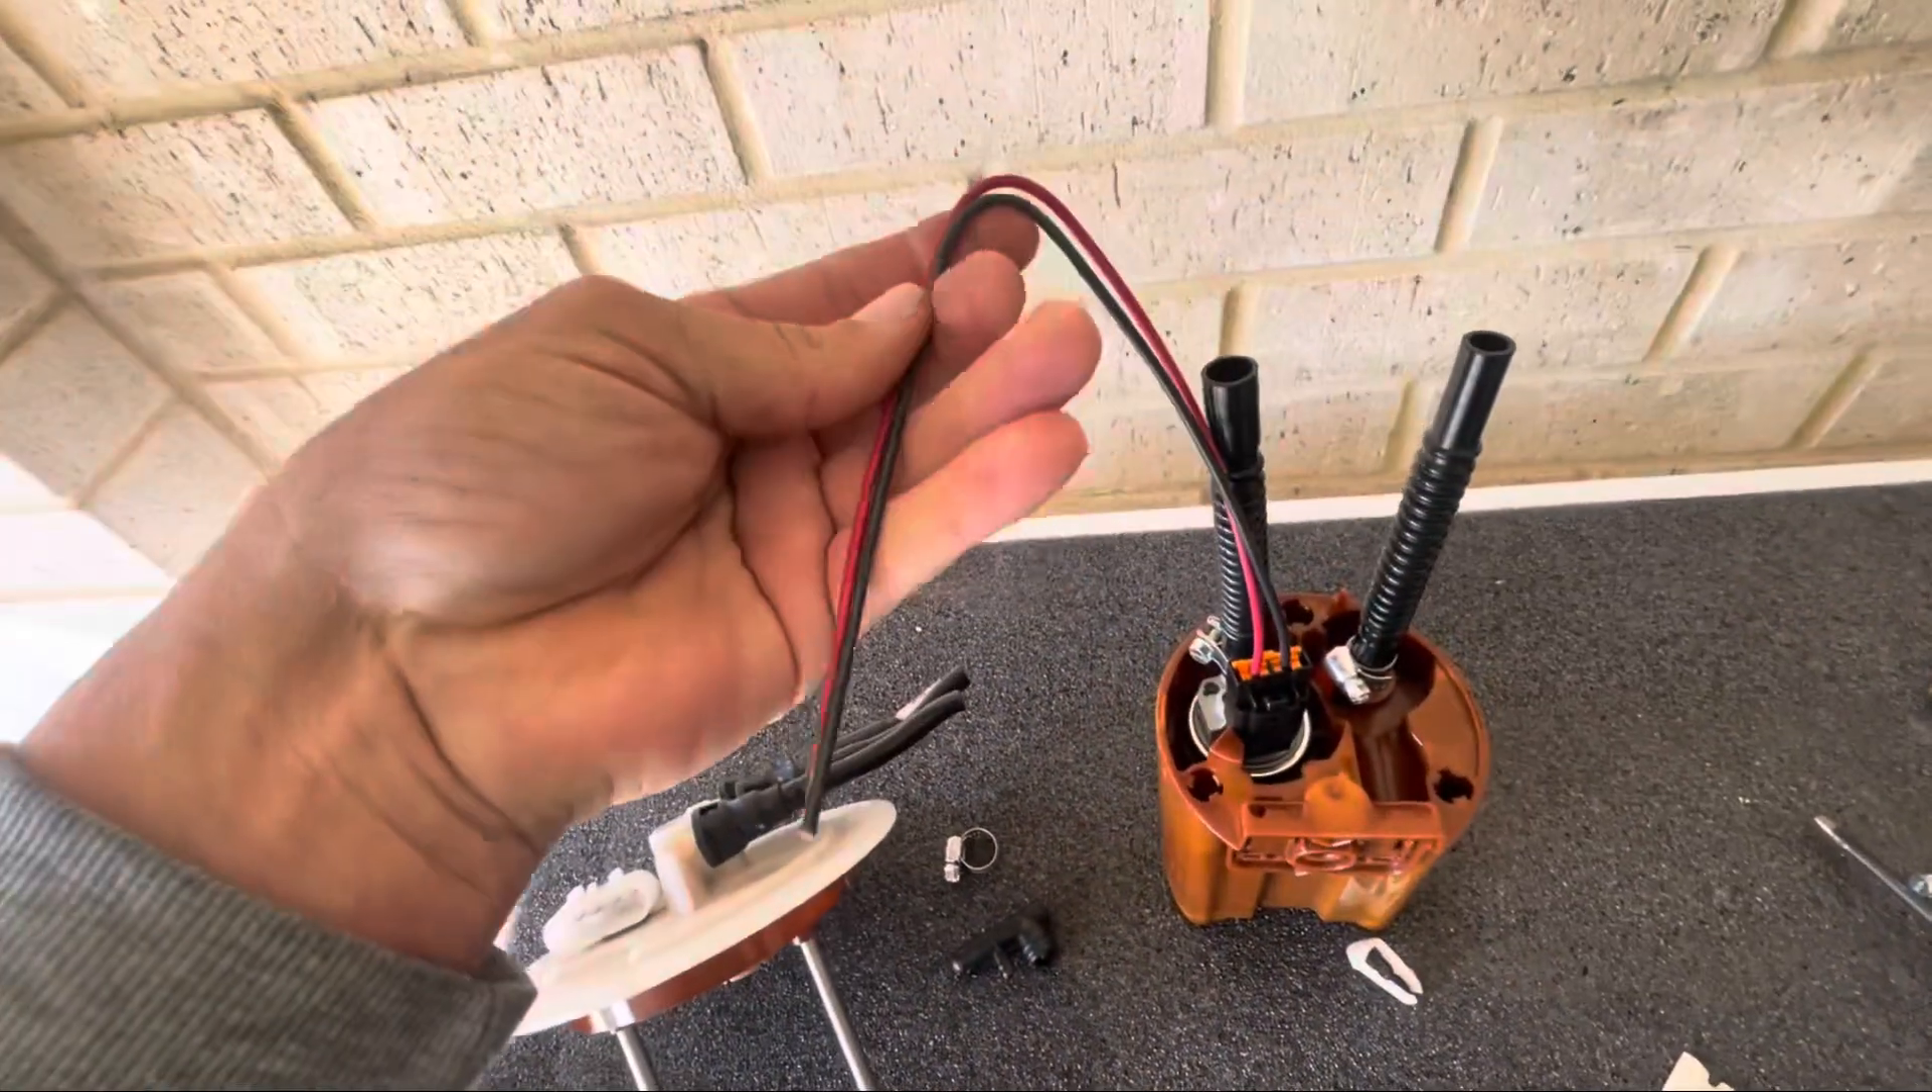Okay I've got the two clamps on and just before I clip the top on I thought what I'll do I'll plug the wiring connector in as you can see there into the pump.